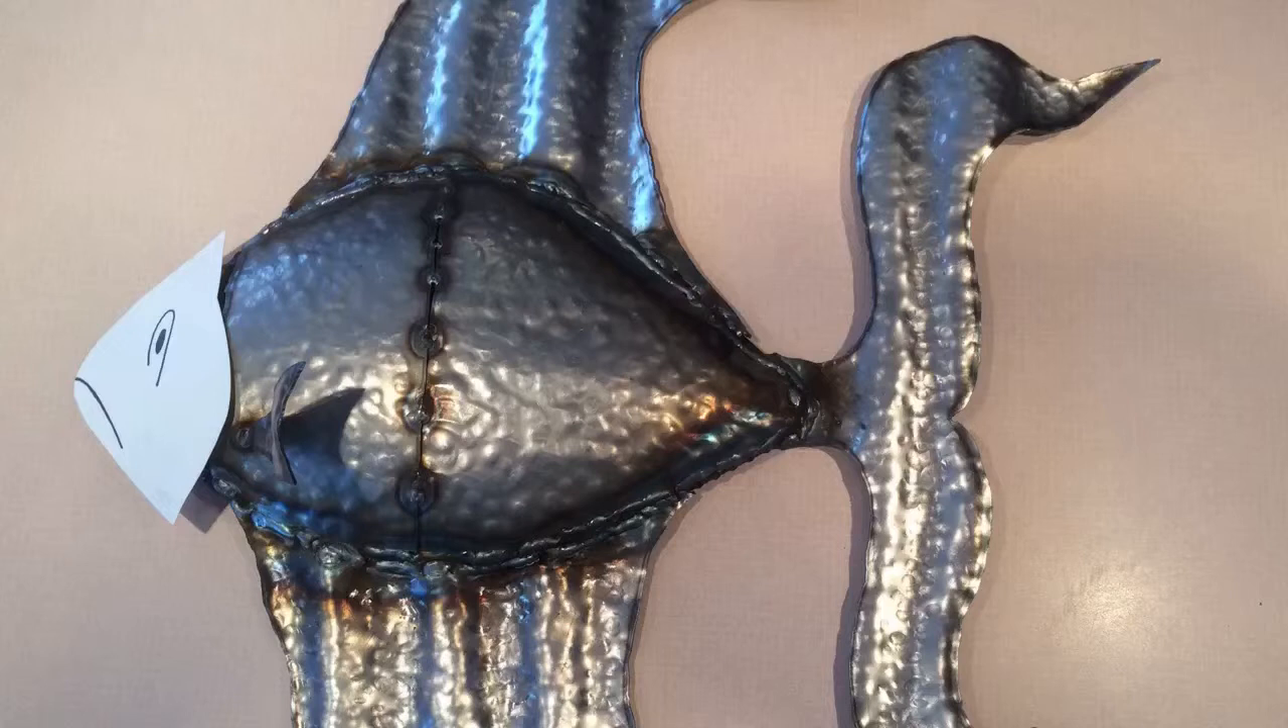As you can see I already cut out and hammered the fins and attached them.